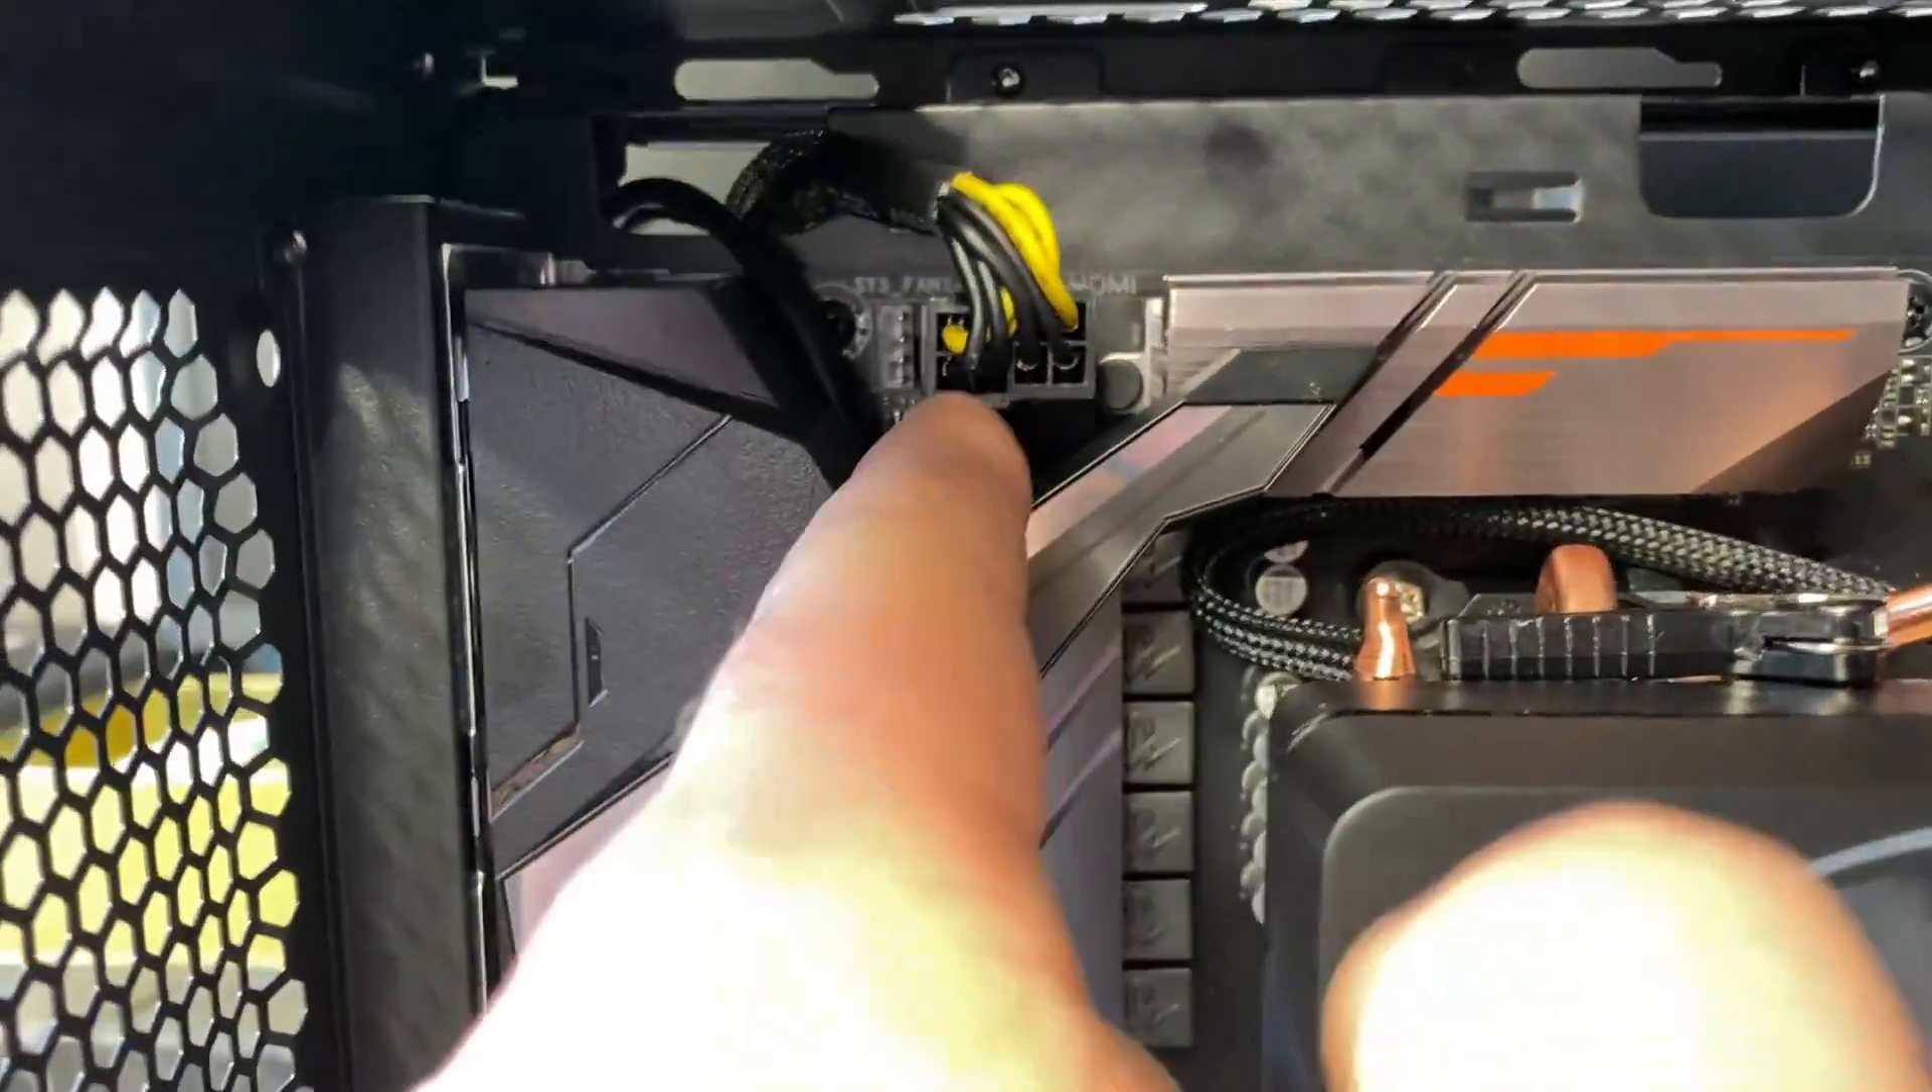All right, so I went ahead and plugged in the eight pin up here.